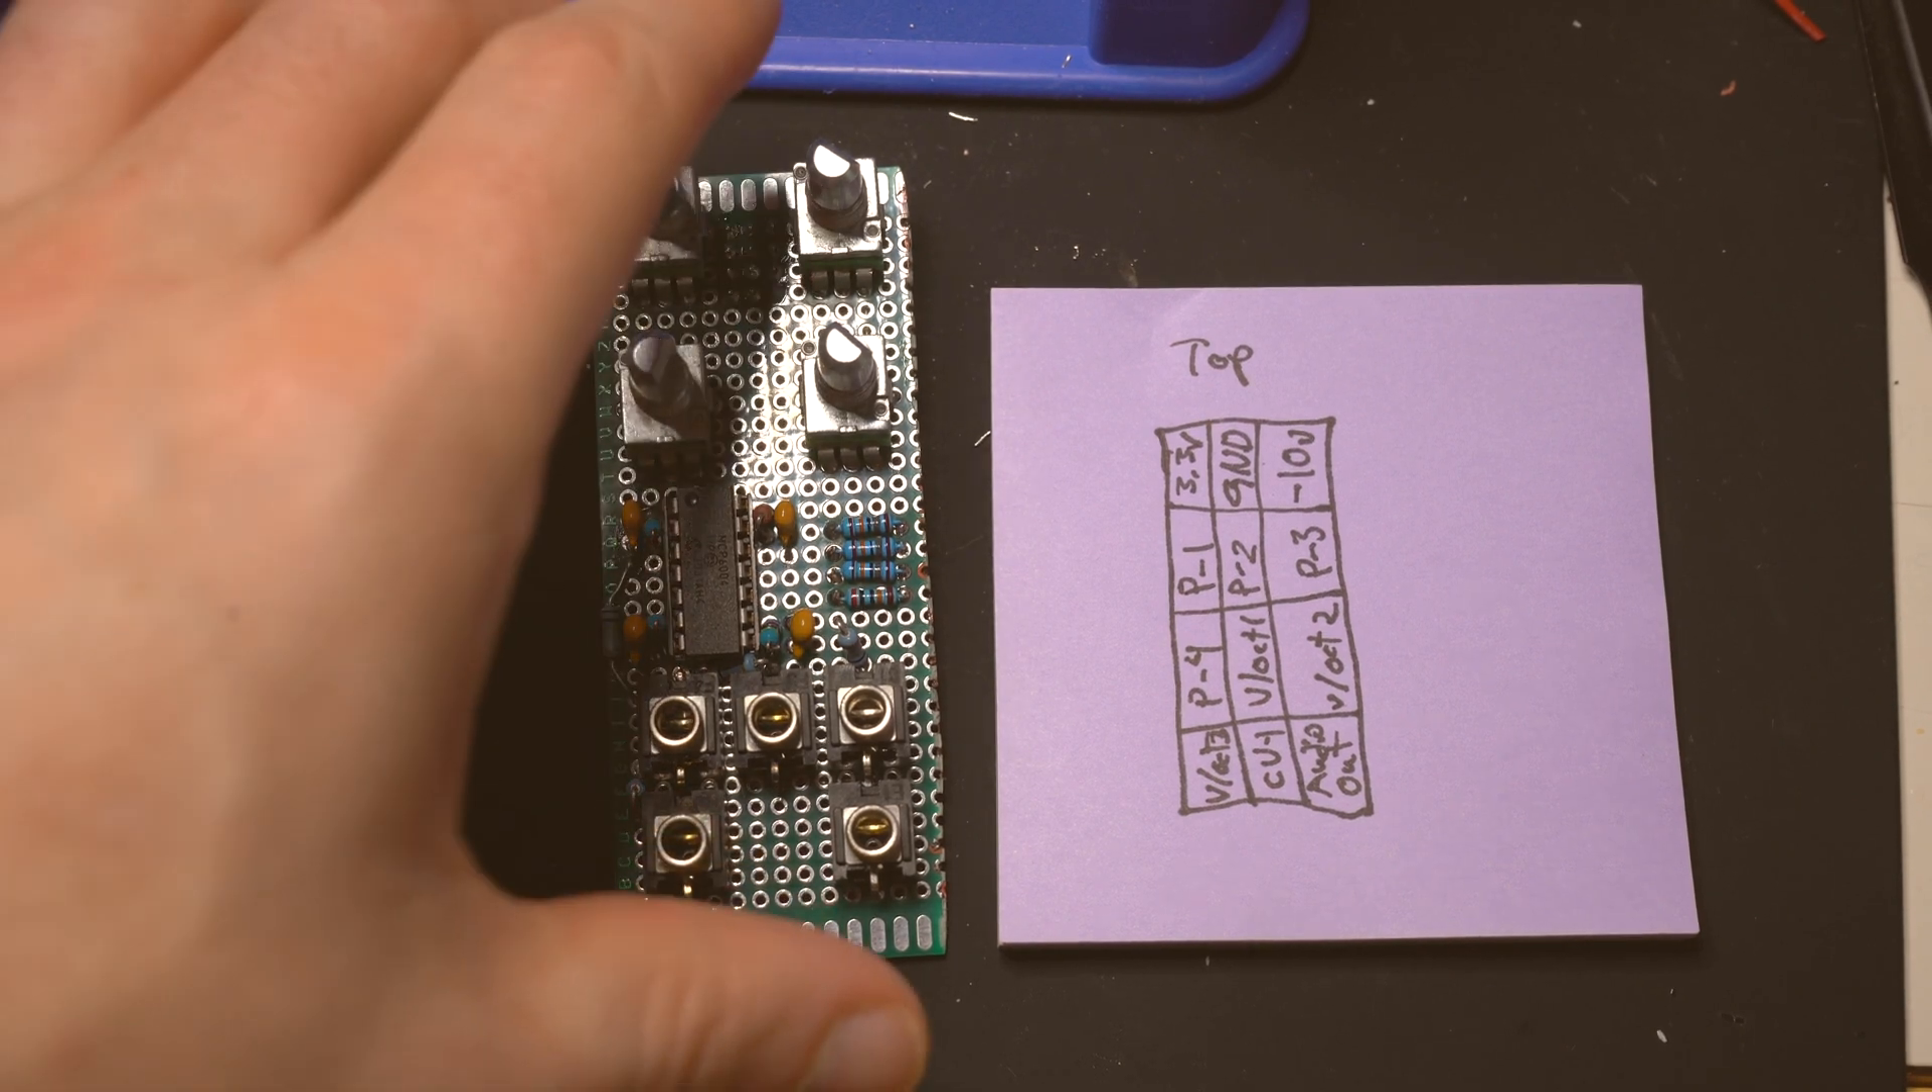And here is actually some components slotted on to the top board.